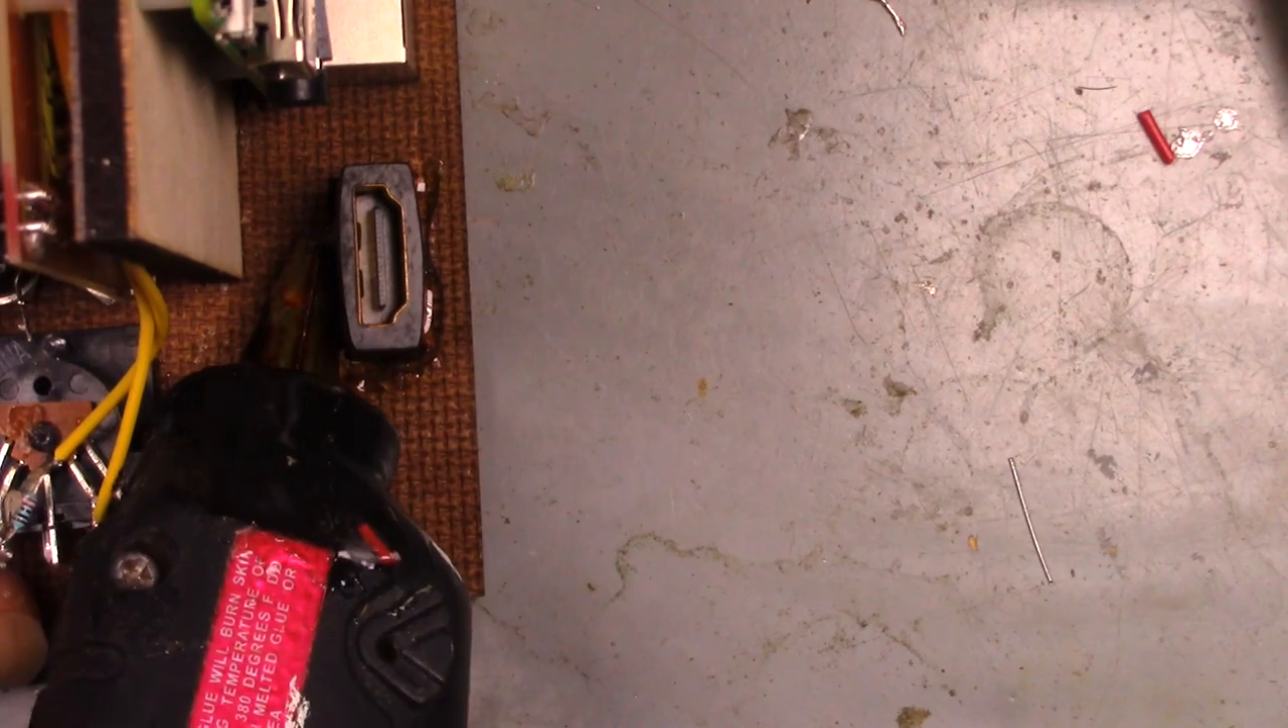The HDMI coupler was mounted with hot glue, which bonds very well to the fiberboard faceplate.